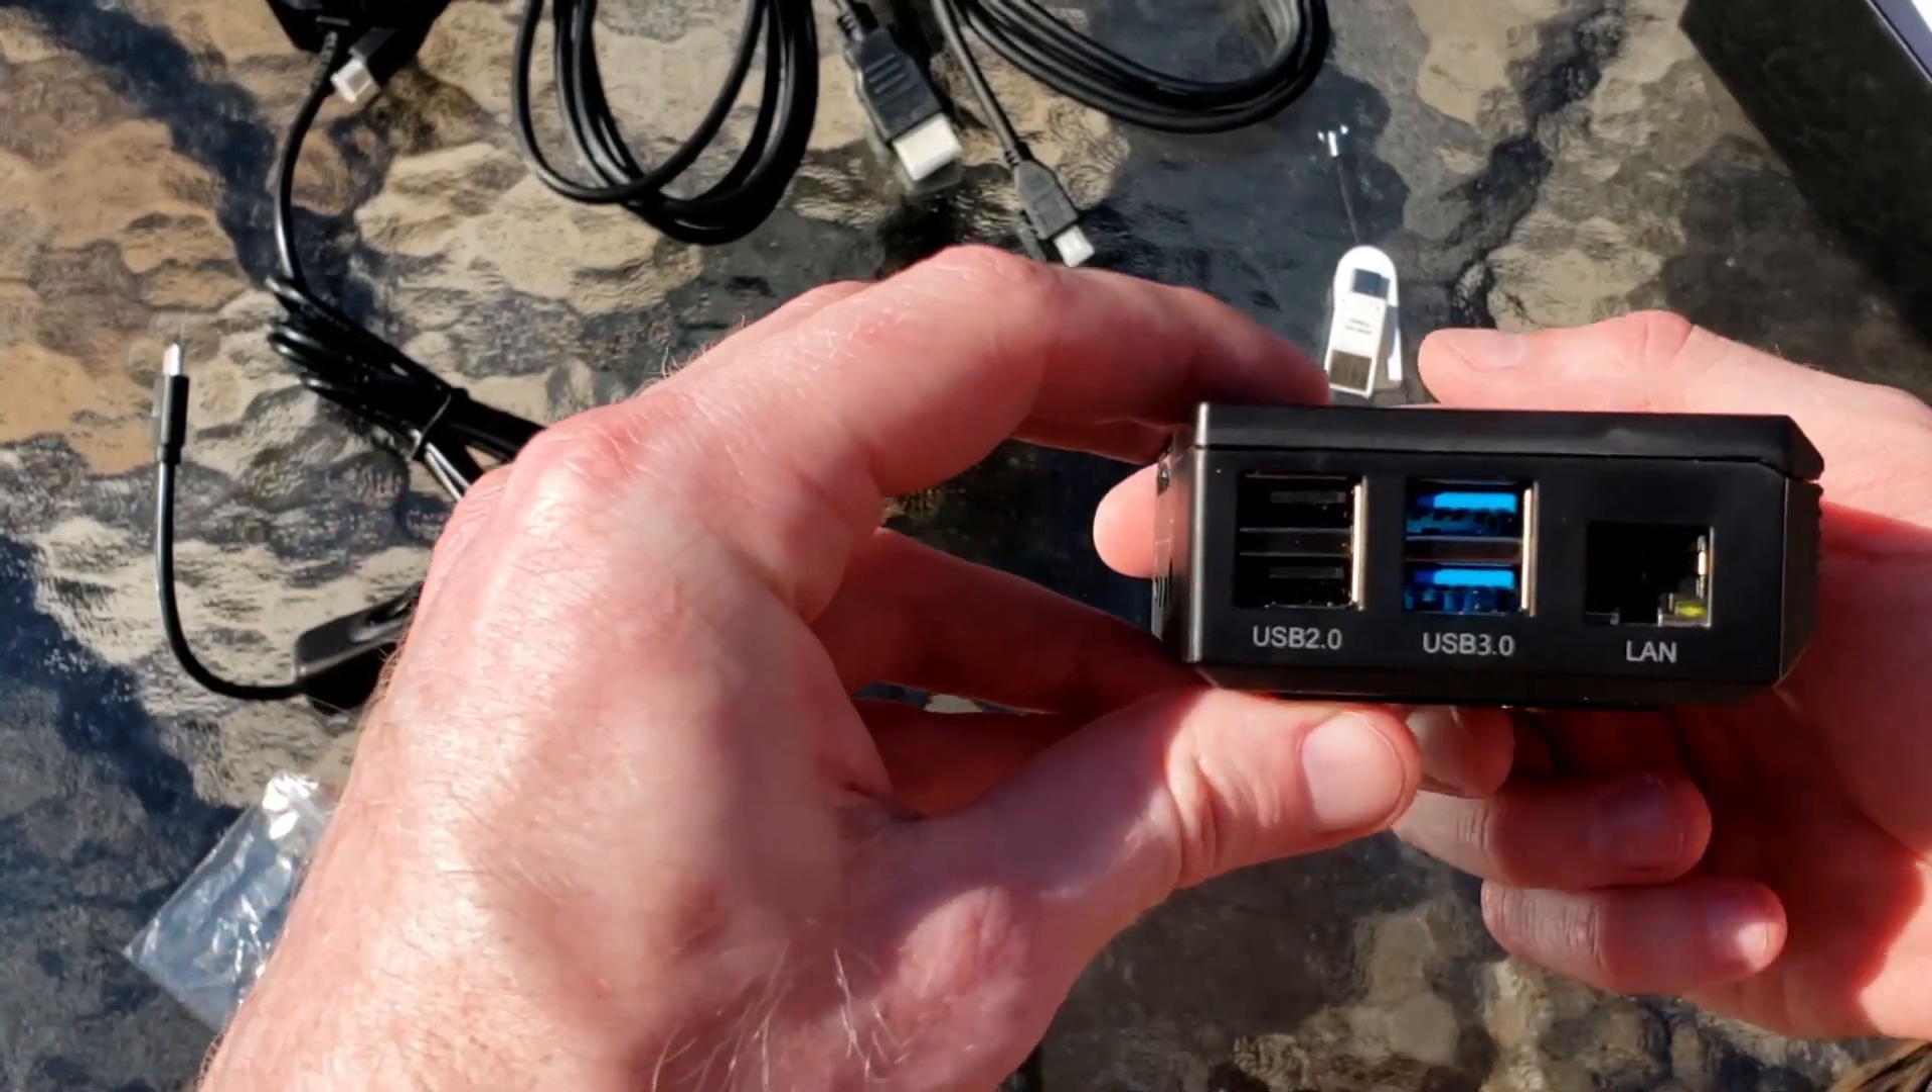After installing the Raspberry Pi into the case, I noticed that all of the holes line up really nicely.